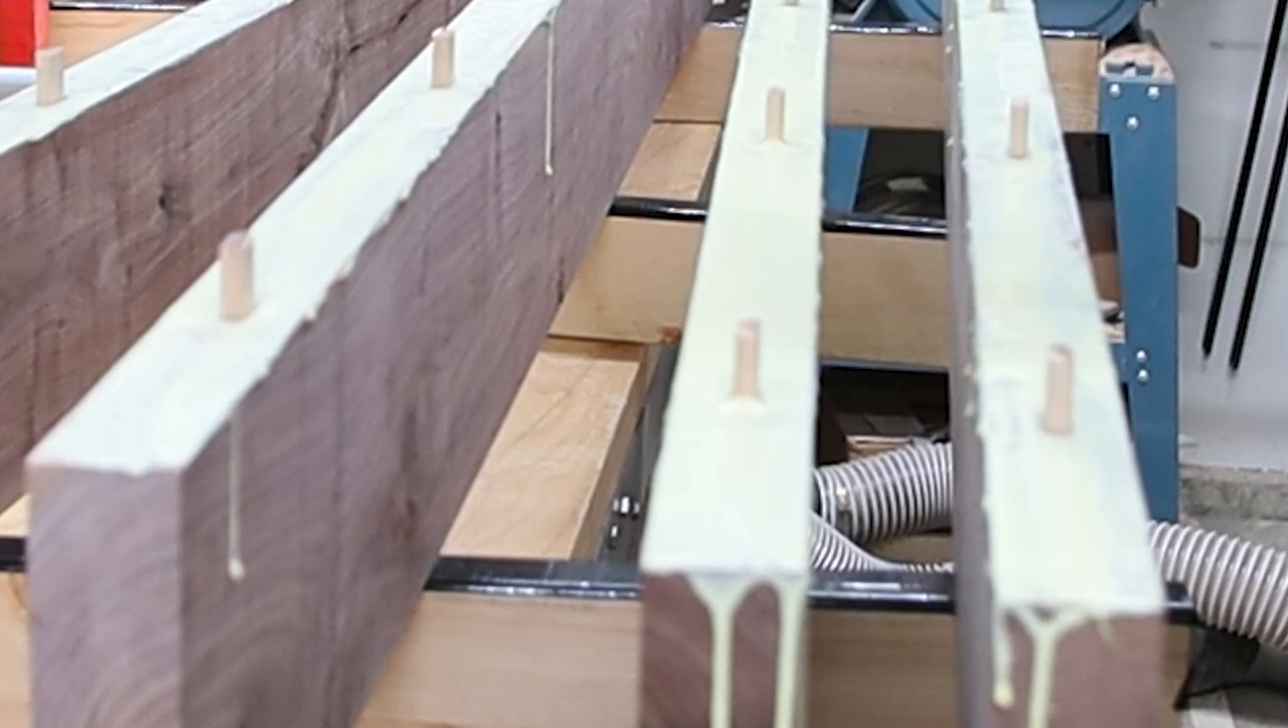Once I had the glue spread around I went ahead and inserted the dominoes into the standard size slots.